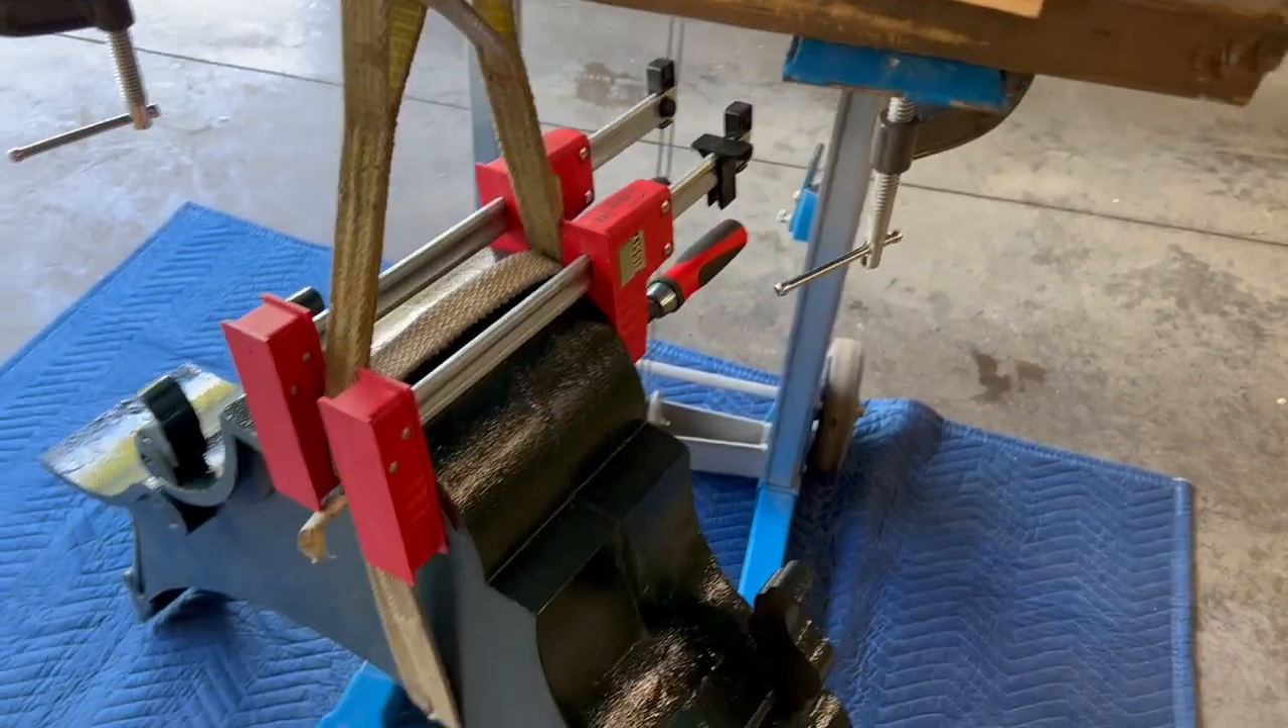We've got a strap under the bottom and some clamps to hold the strap from sliding since we're grabbing it pretty low.